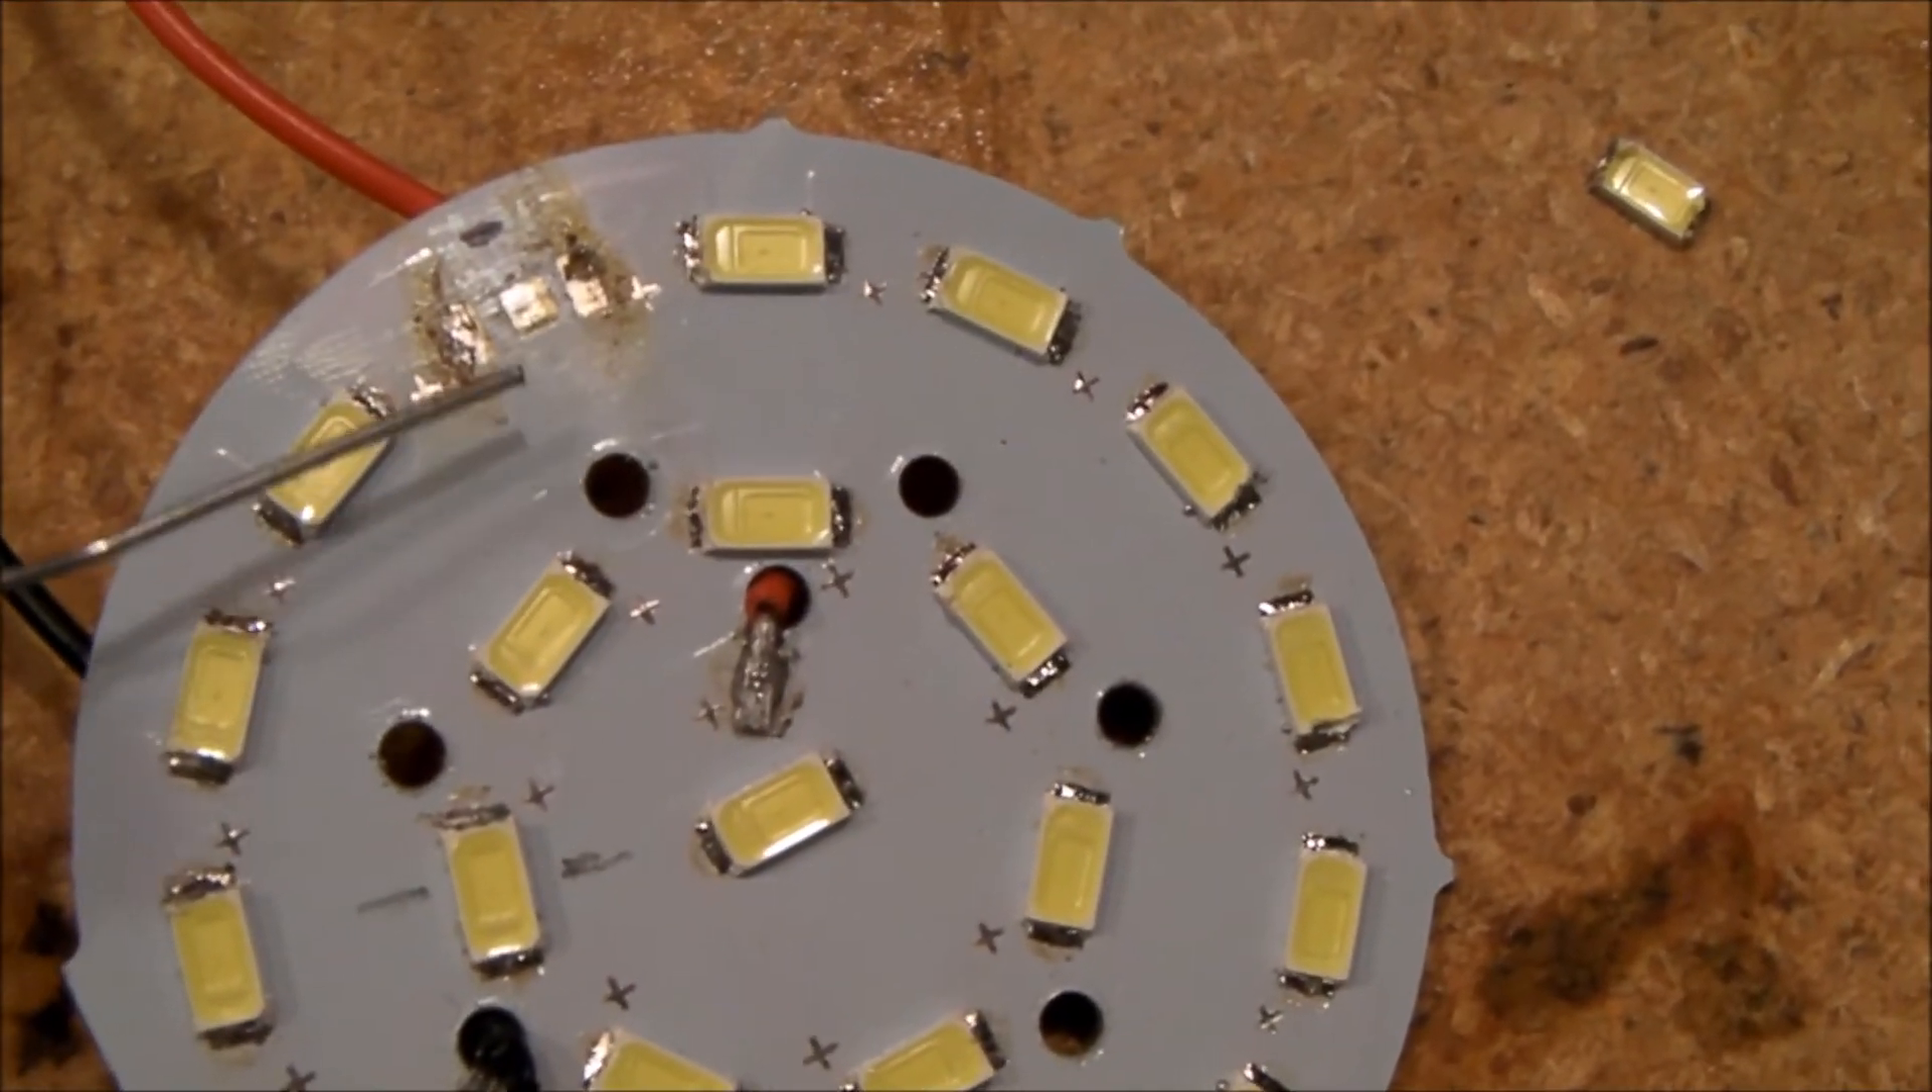So, I've removed the chip that was right here.